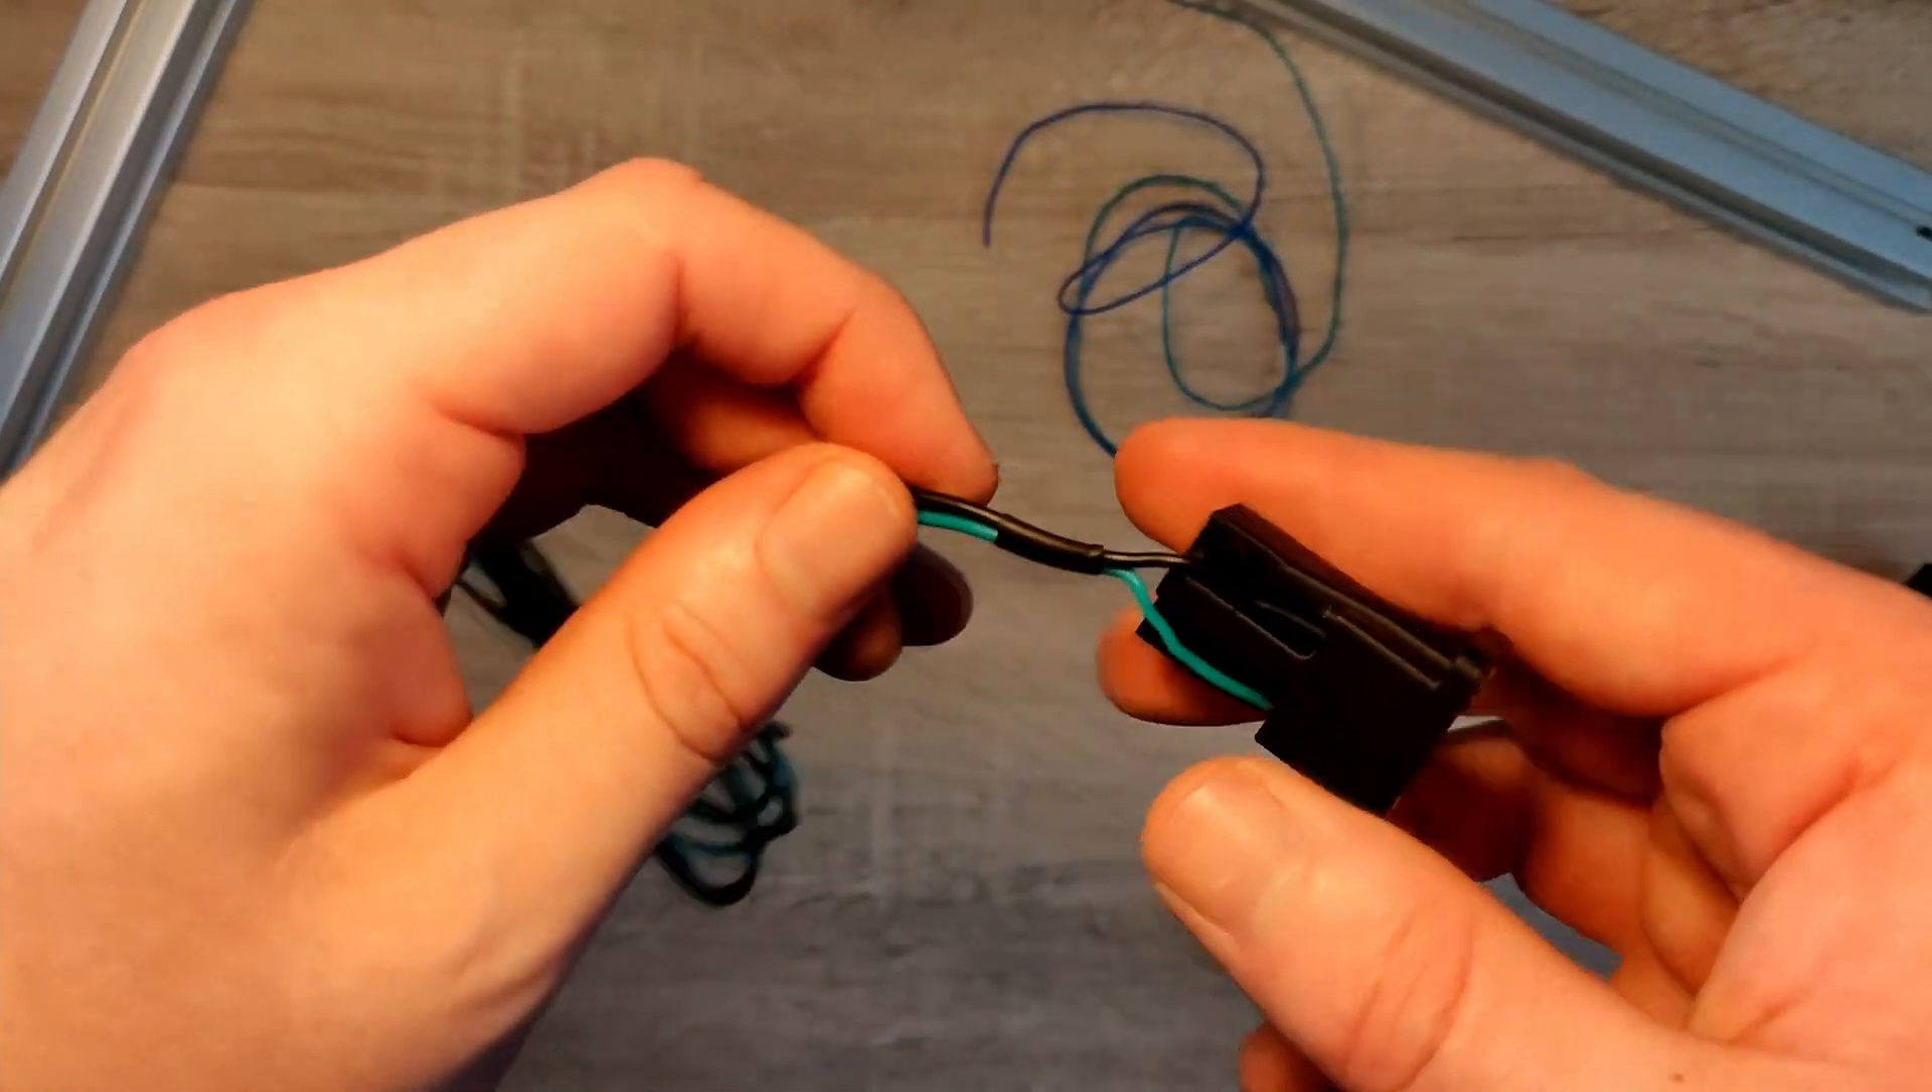I added some heat shrinking tube to the cable.